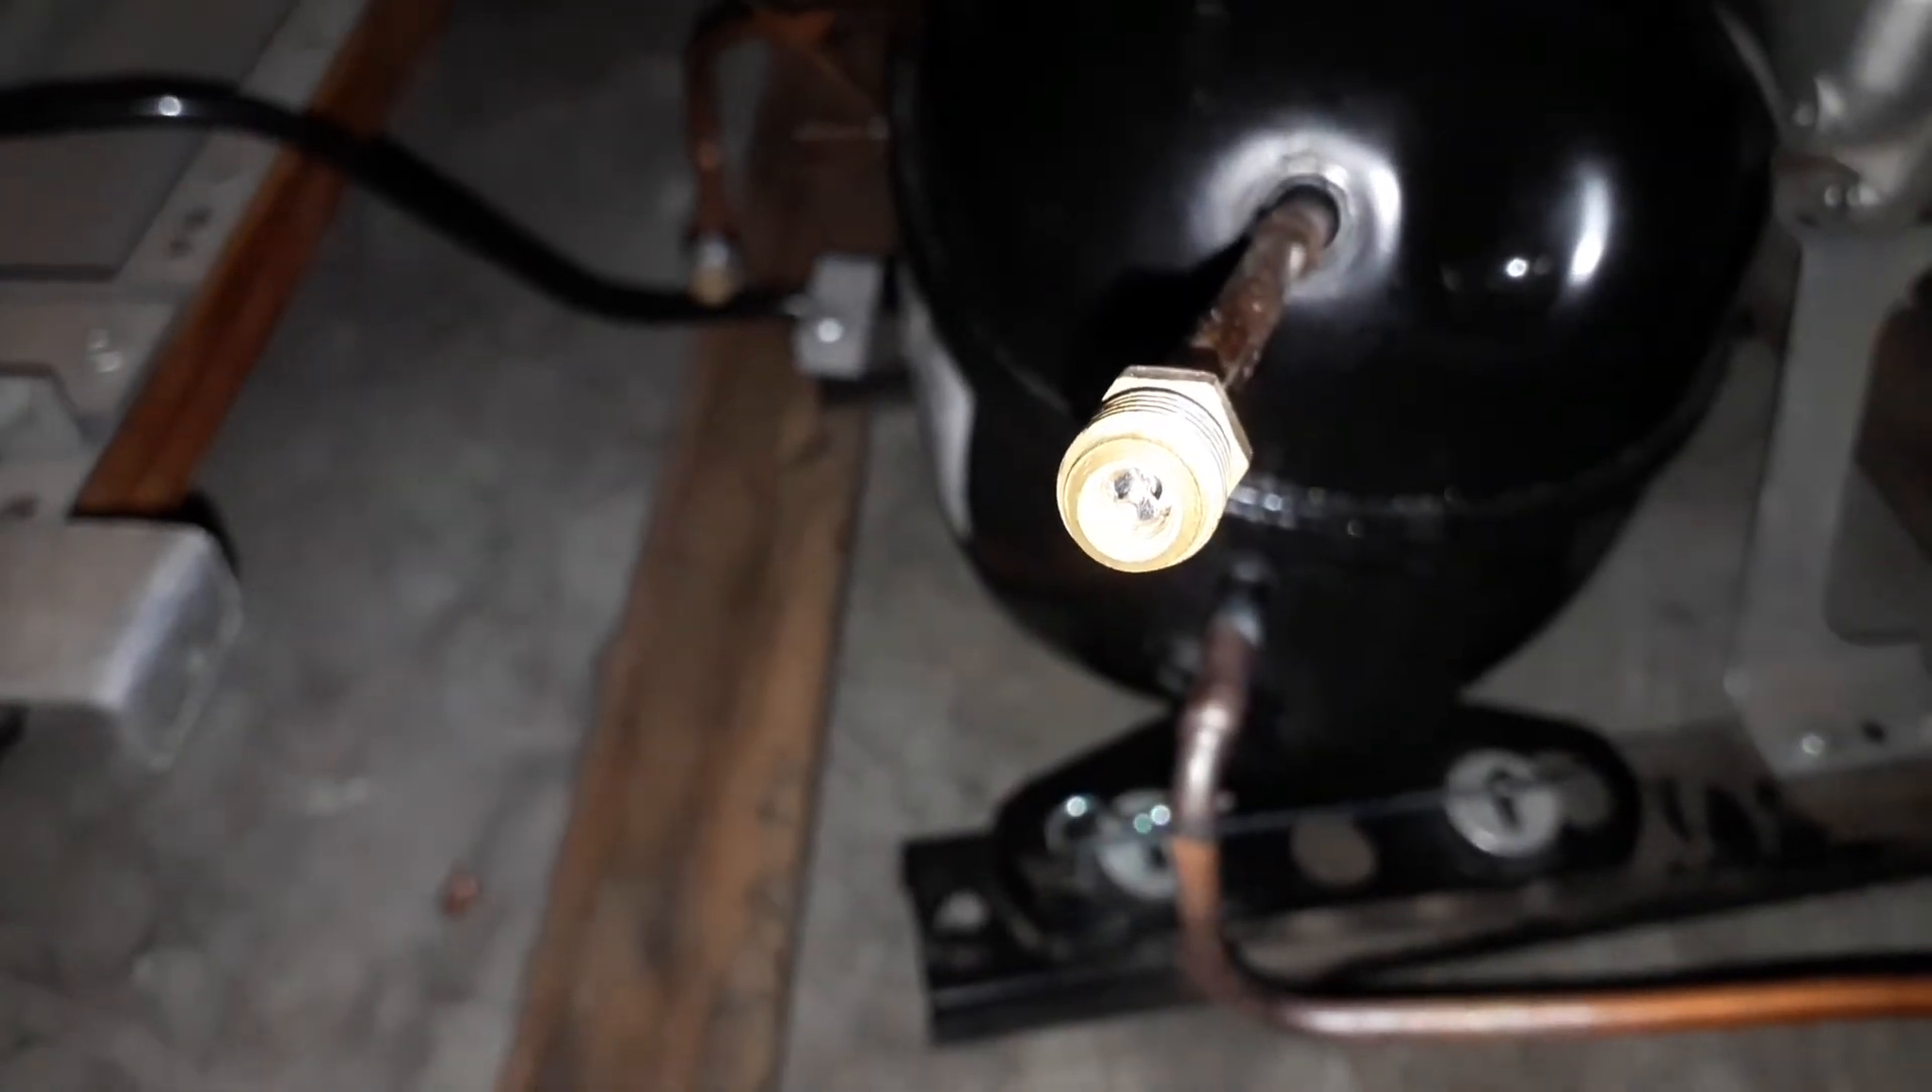Bem, aqui a válvula já está montada. Agora é só conectar o manifold, fazer o vácuo.